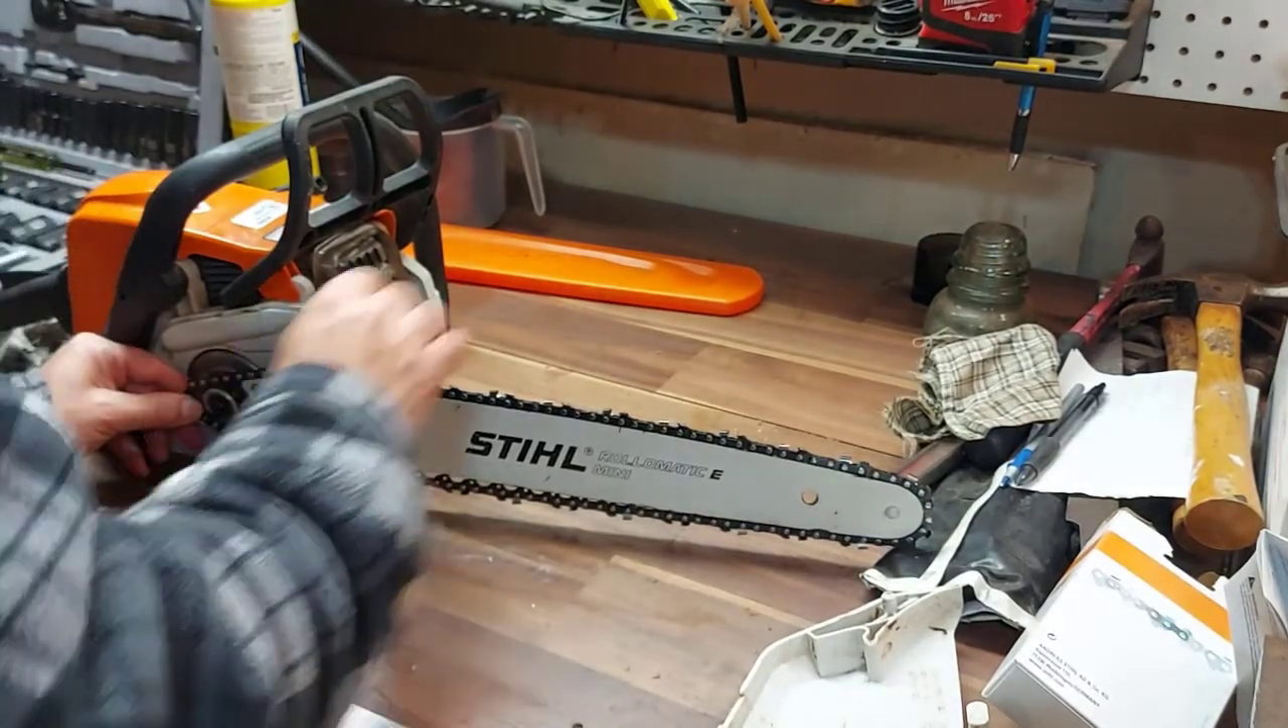So I have the chain on the bar.